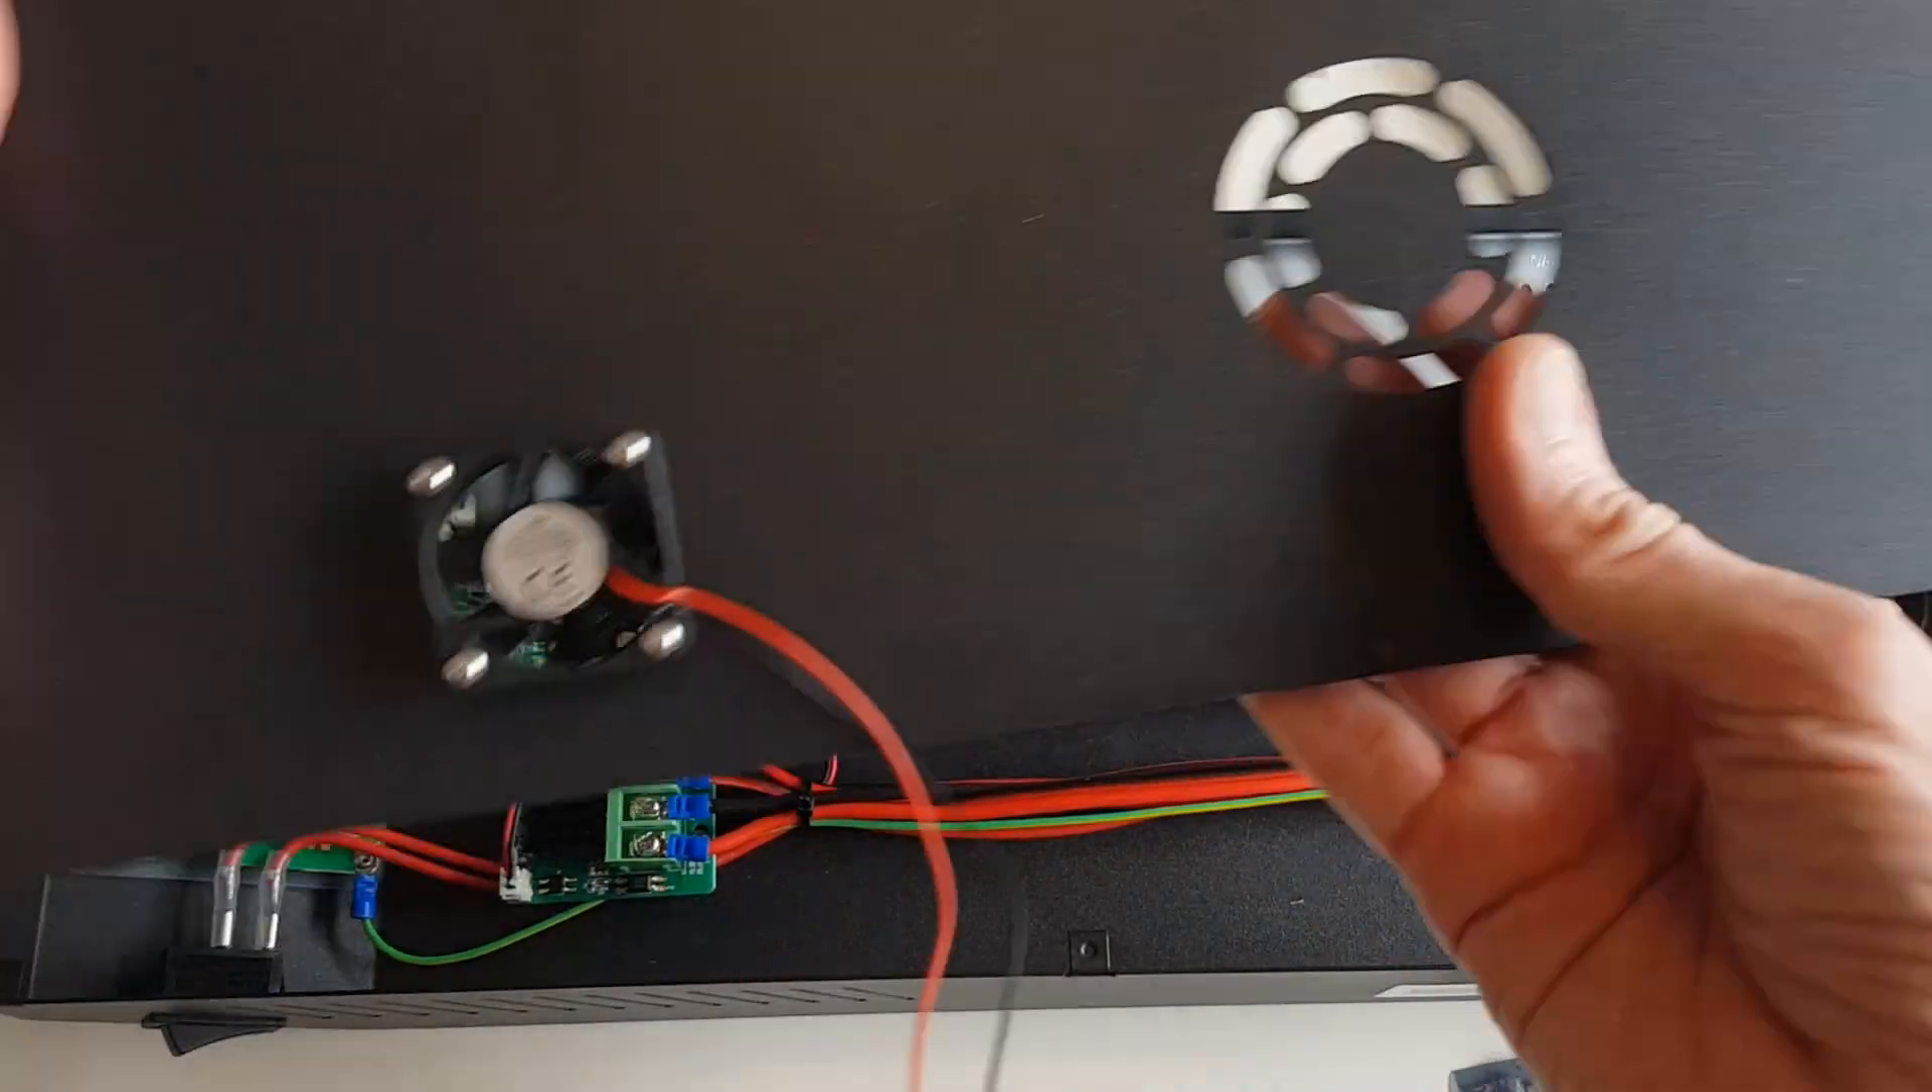Right so here are the main electronics of the printer and obviously I've taken the panel off and you just need to be careful when you're removing this that you just disconnect the fan.